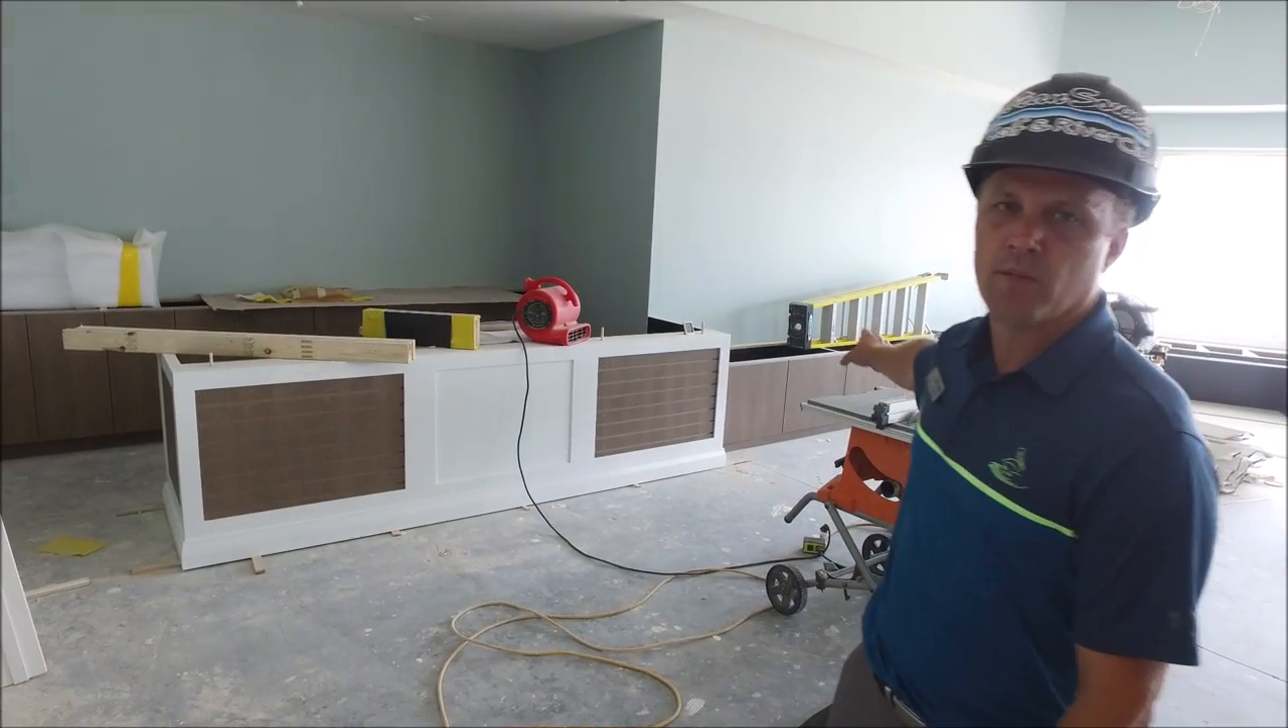Located in the pro shop, you can see behind us the pro shop desk is in the process of being installed.